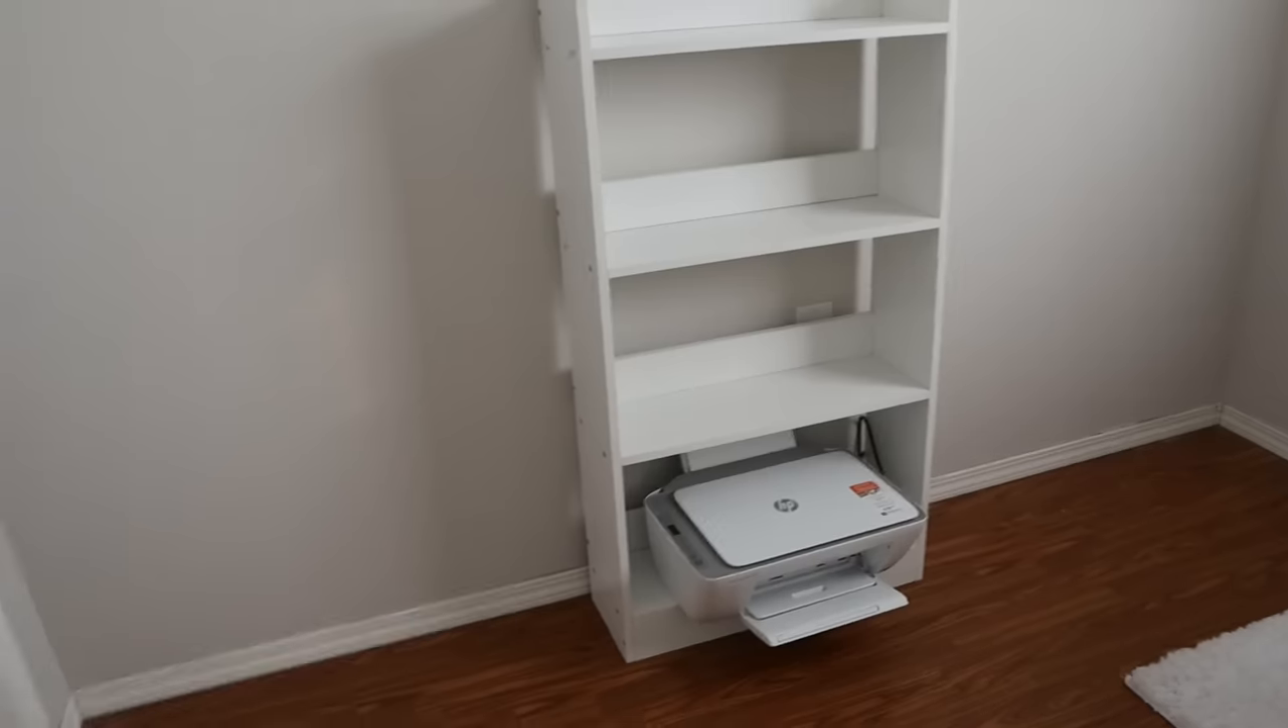No matter what shelf I use the printer always sticks out a little bit.